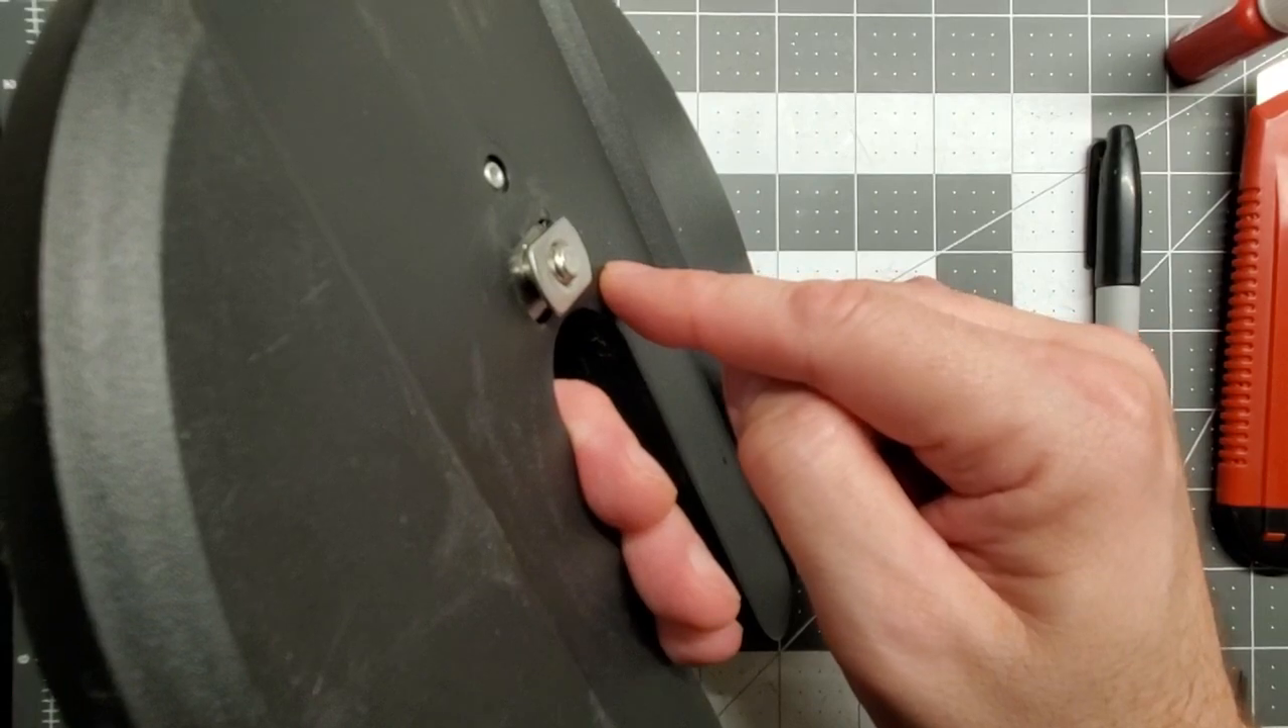This this uh weld nut would be pushed in flat against this plate not raised the way that i have it here.